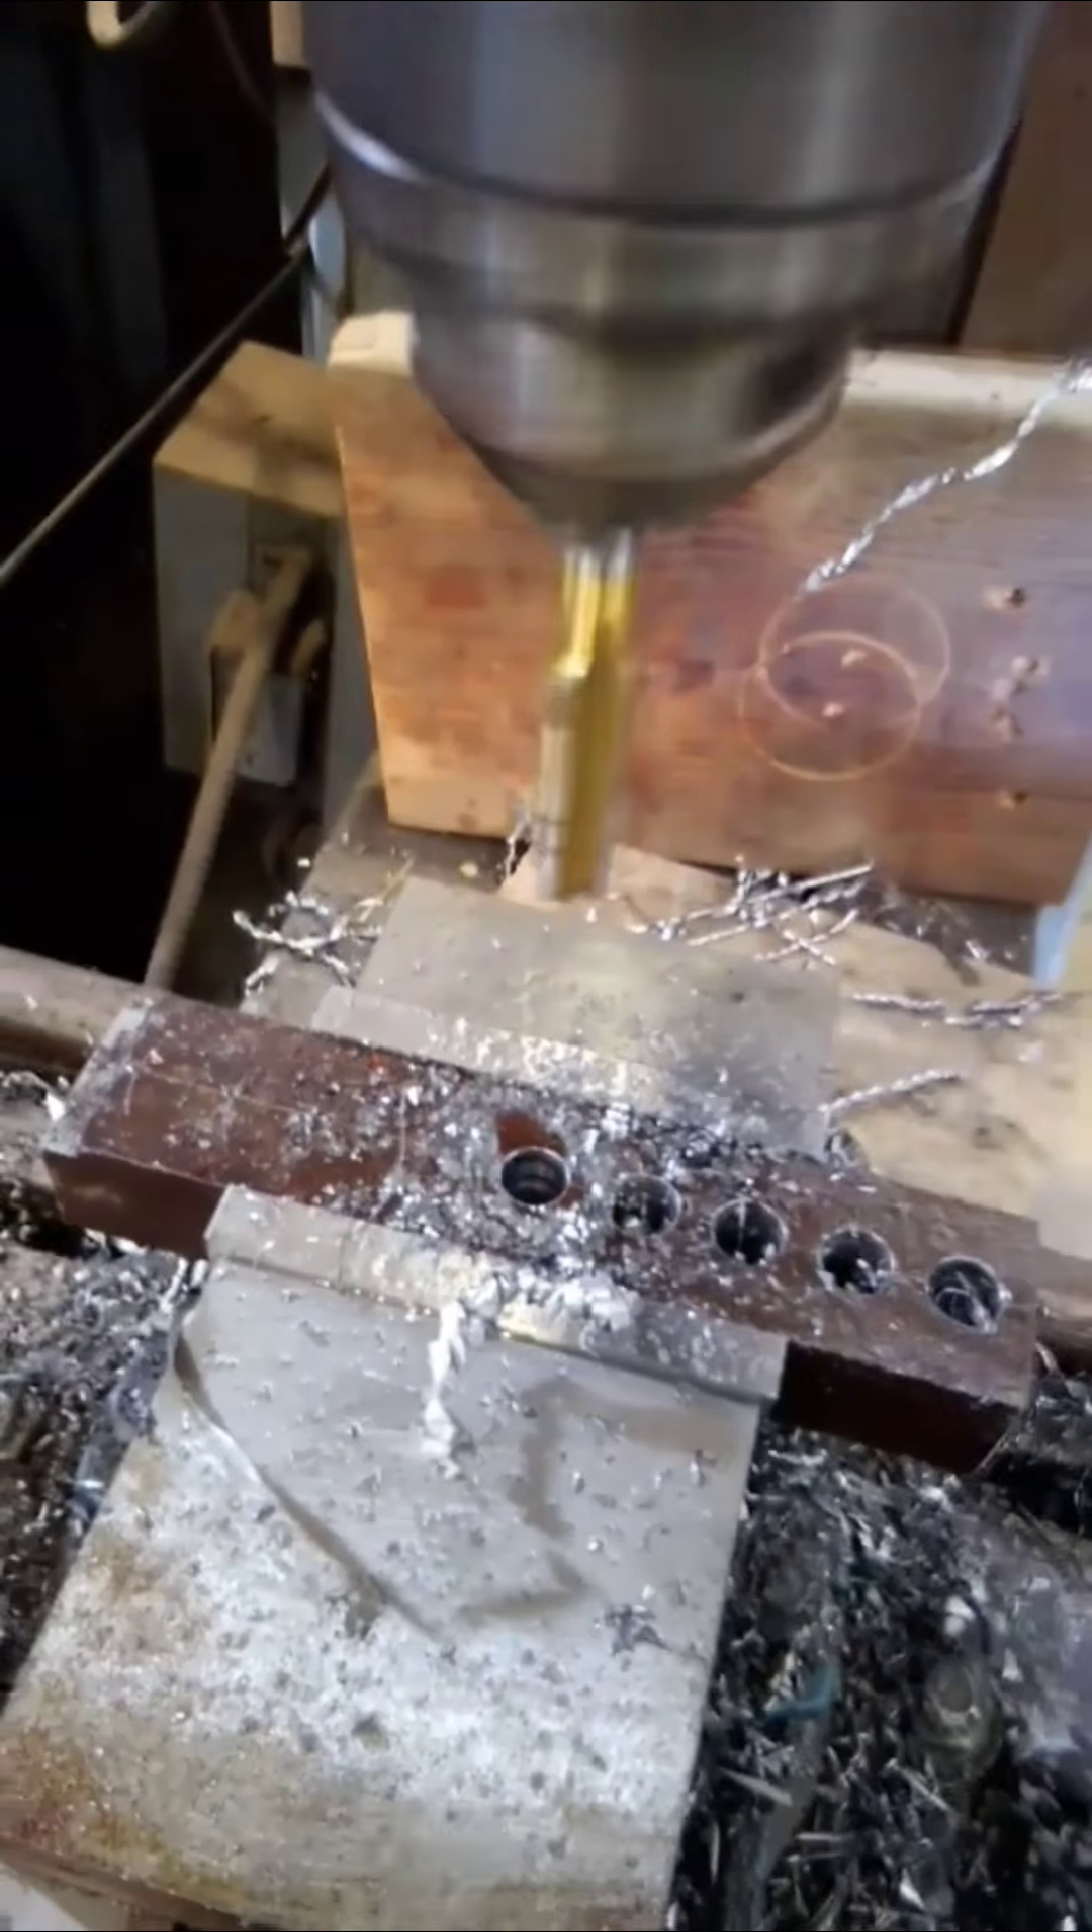Now I have my tap installed.